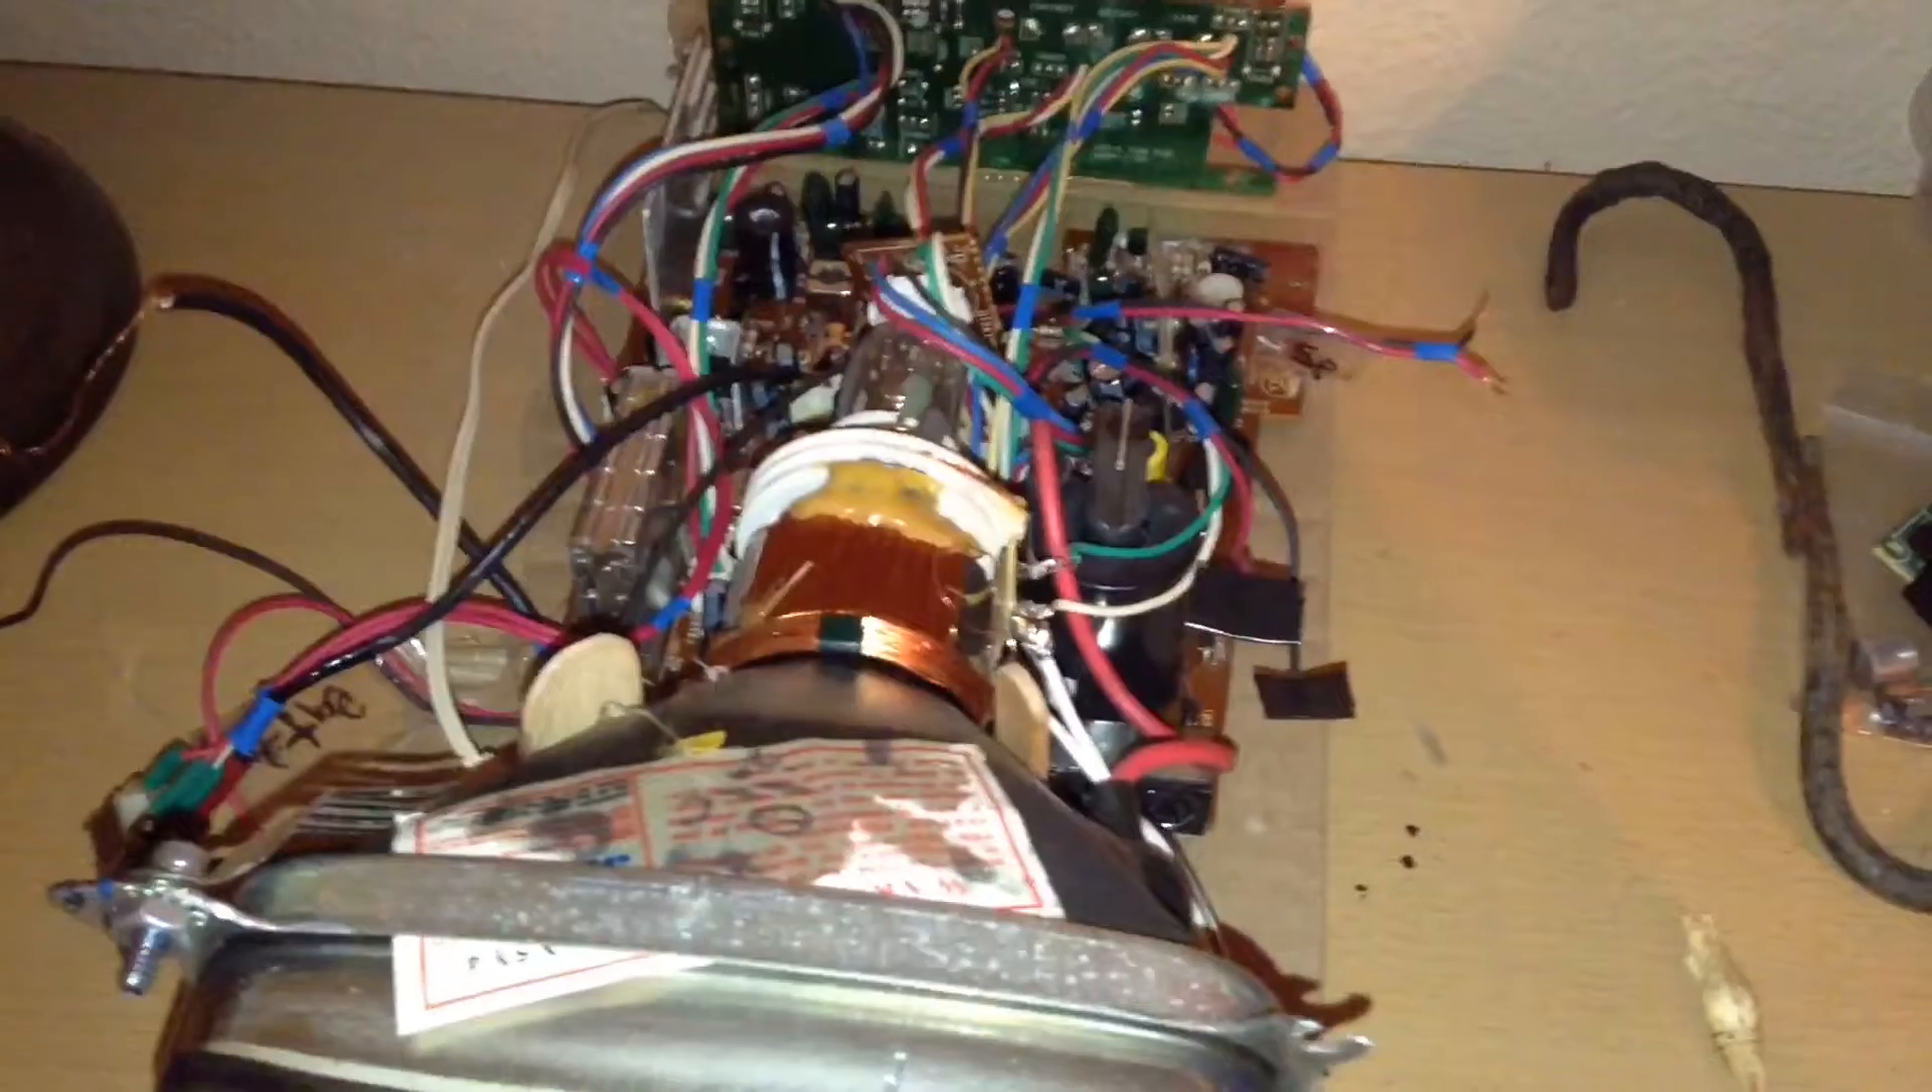So I took off the TV's plastic cover so I could see the electronics.